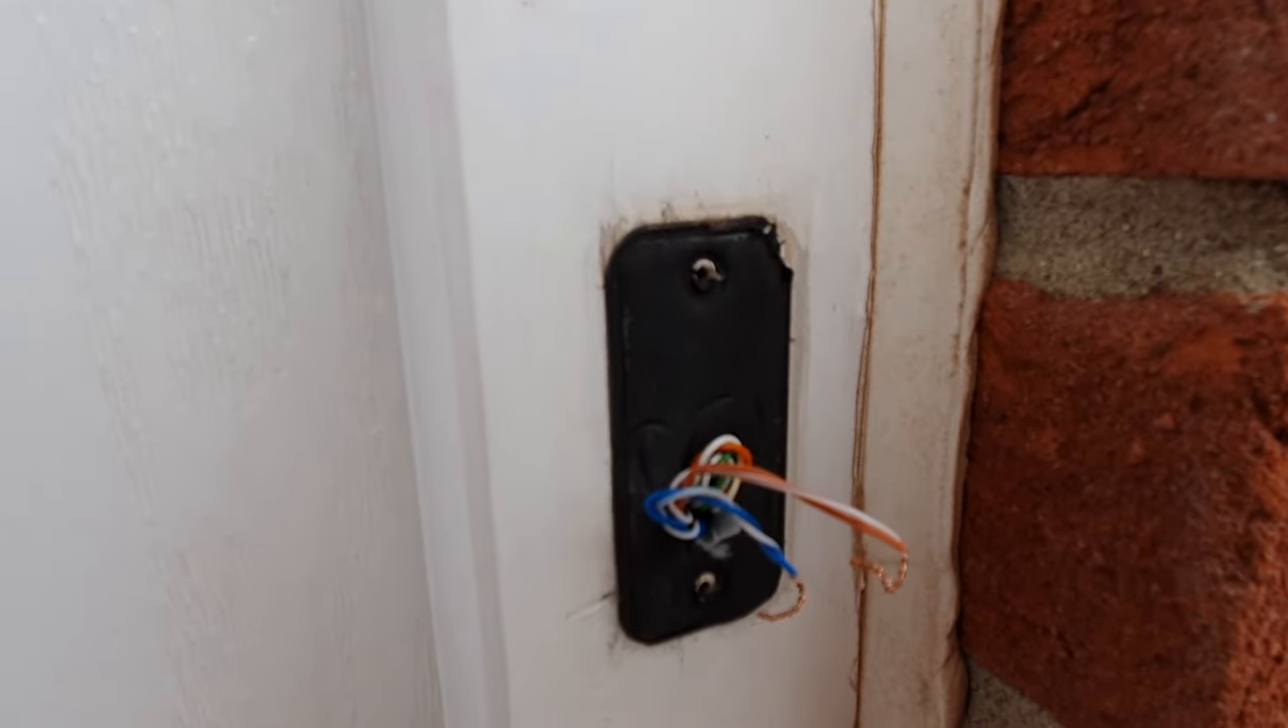Okay so that's the existing doorbell with the cover removed.